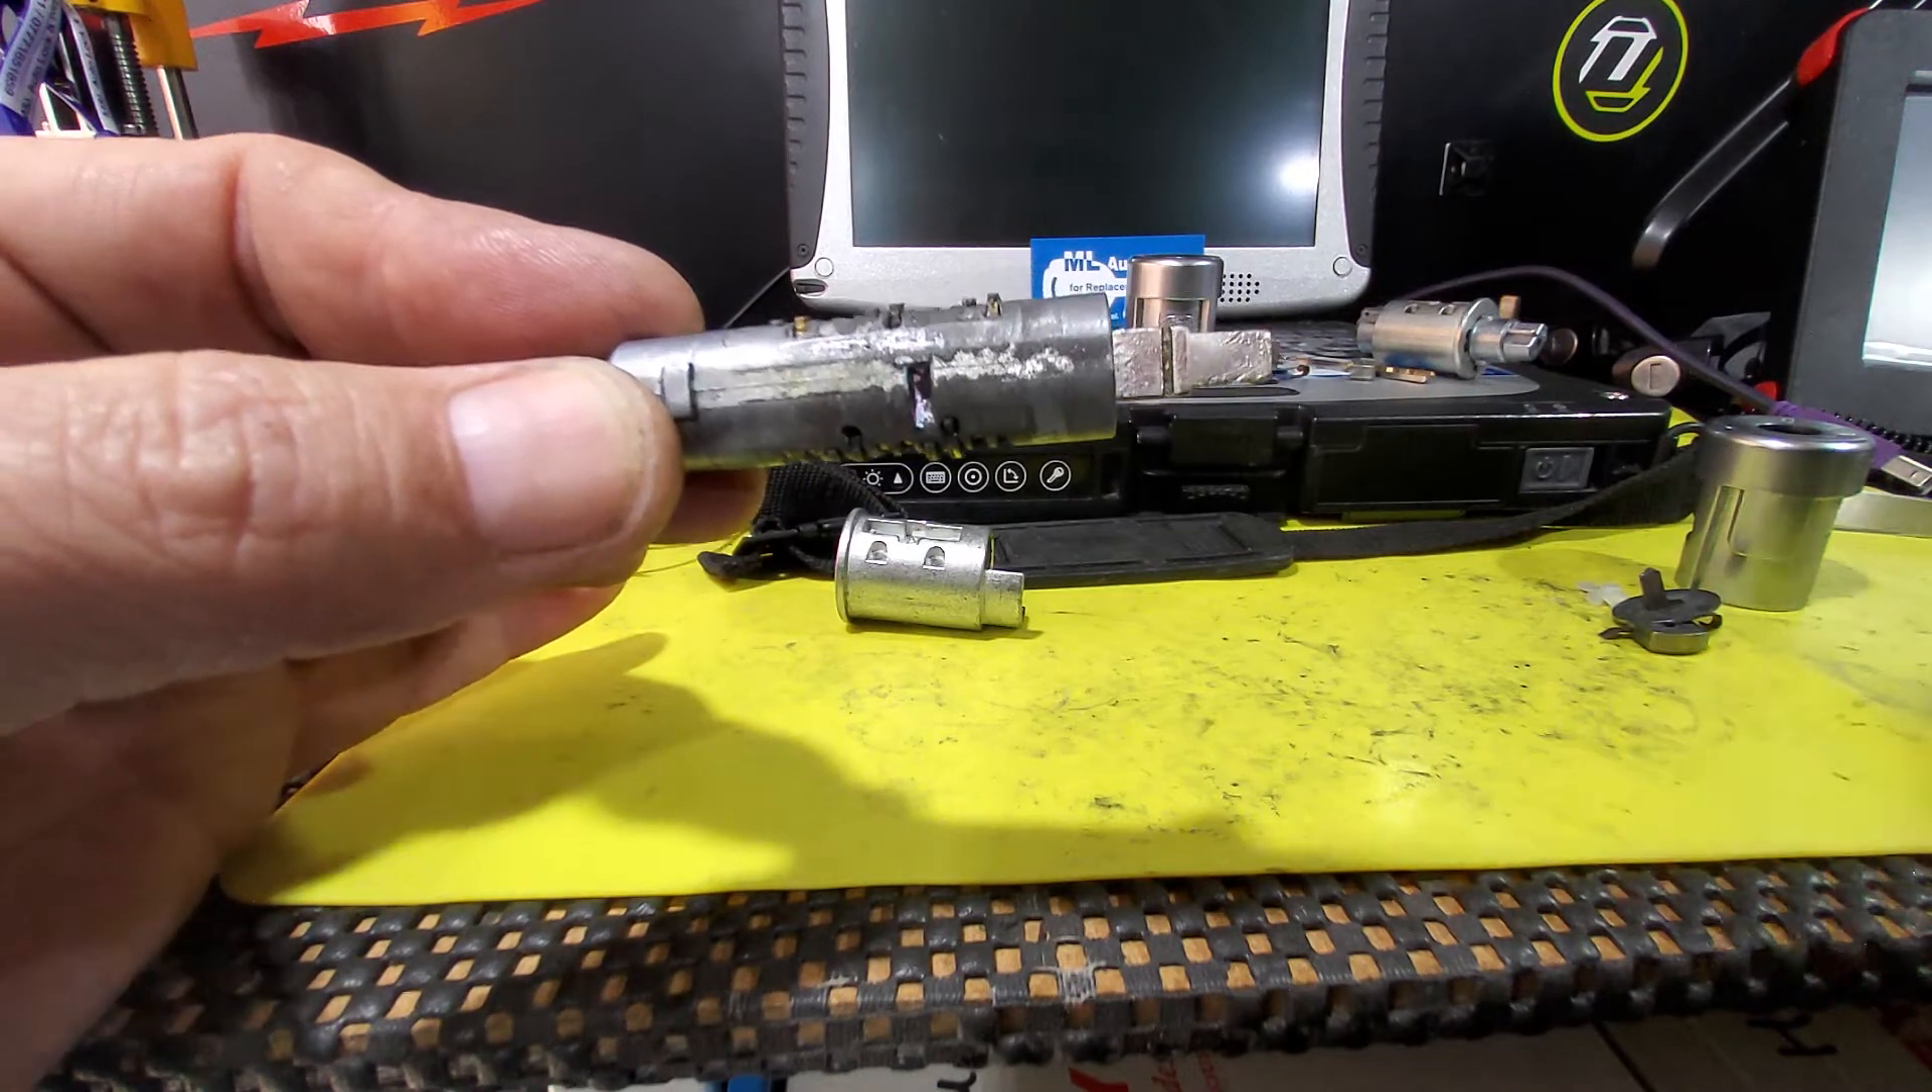So, as you can see, see the wafers that are sticking up? That's, it's almost as if the key is miscut.